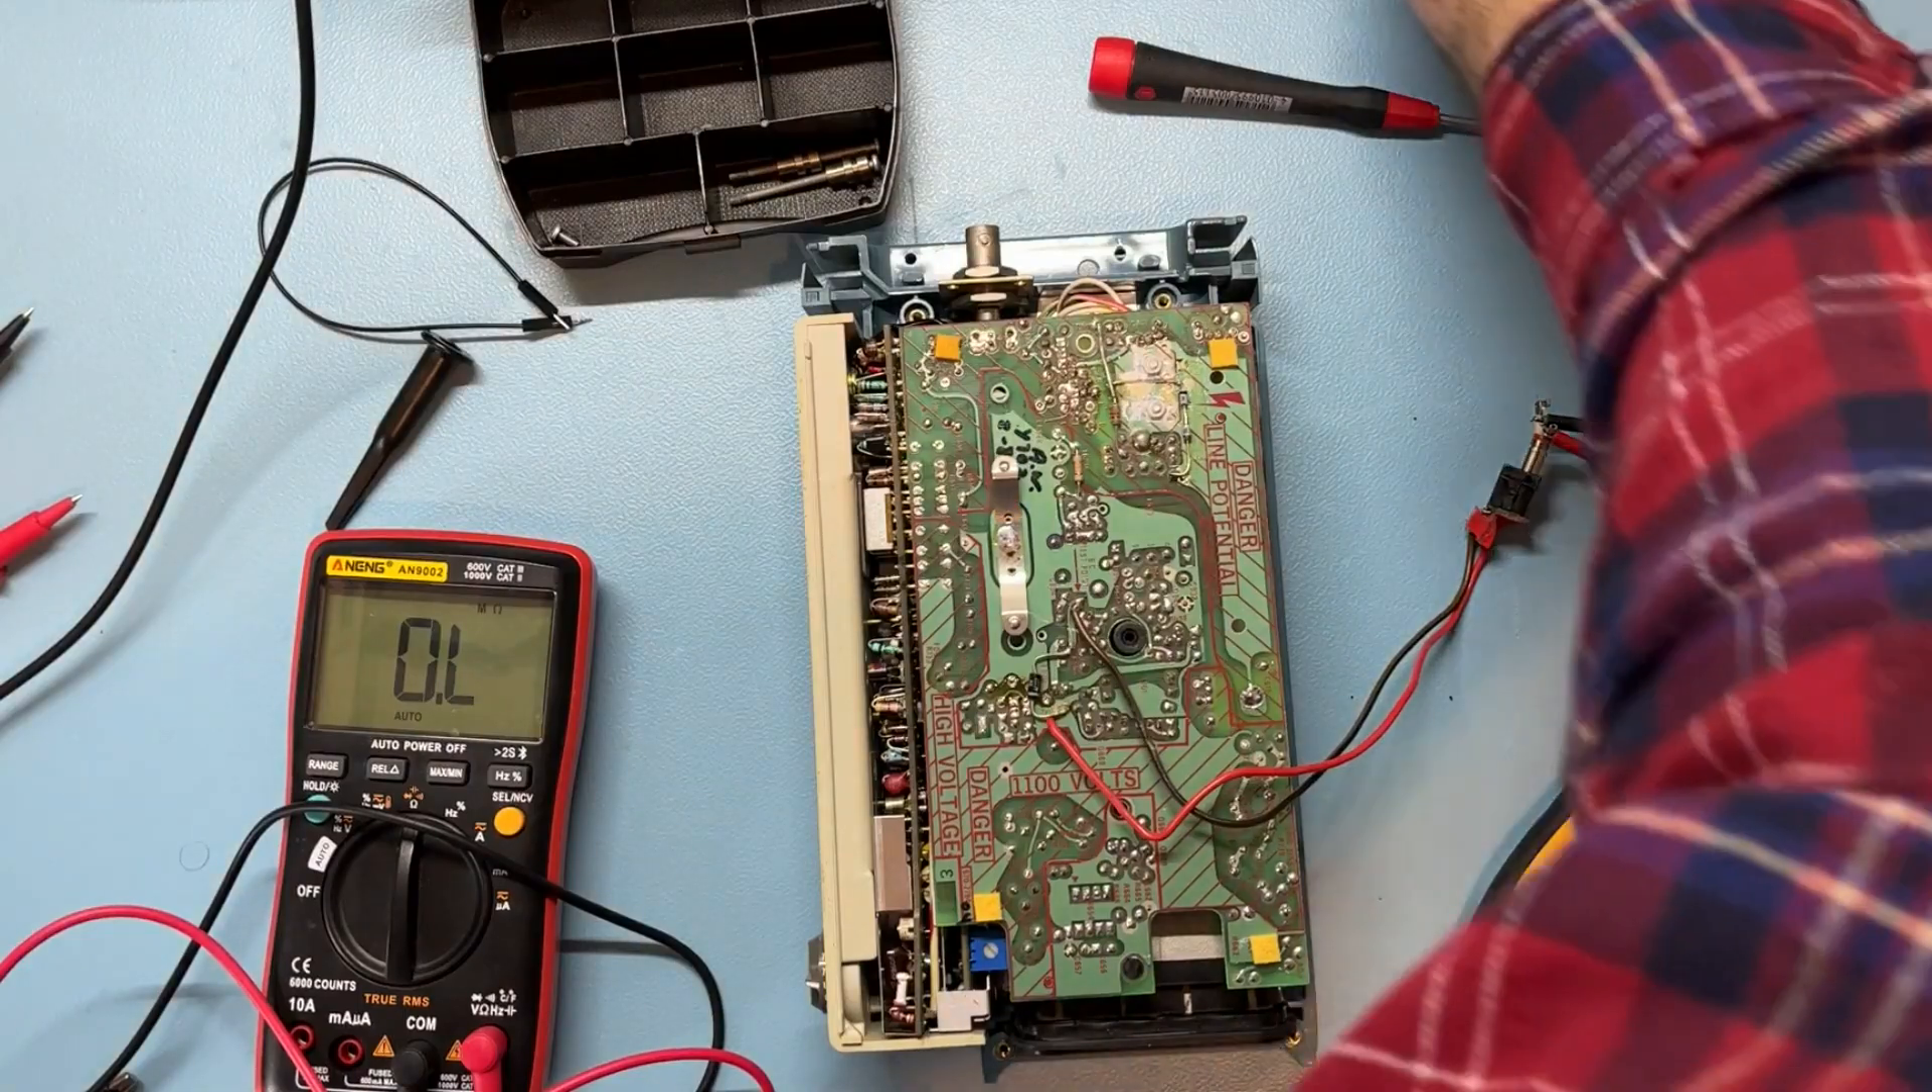So I put the power supply board back in.